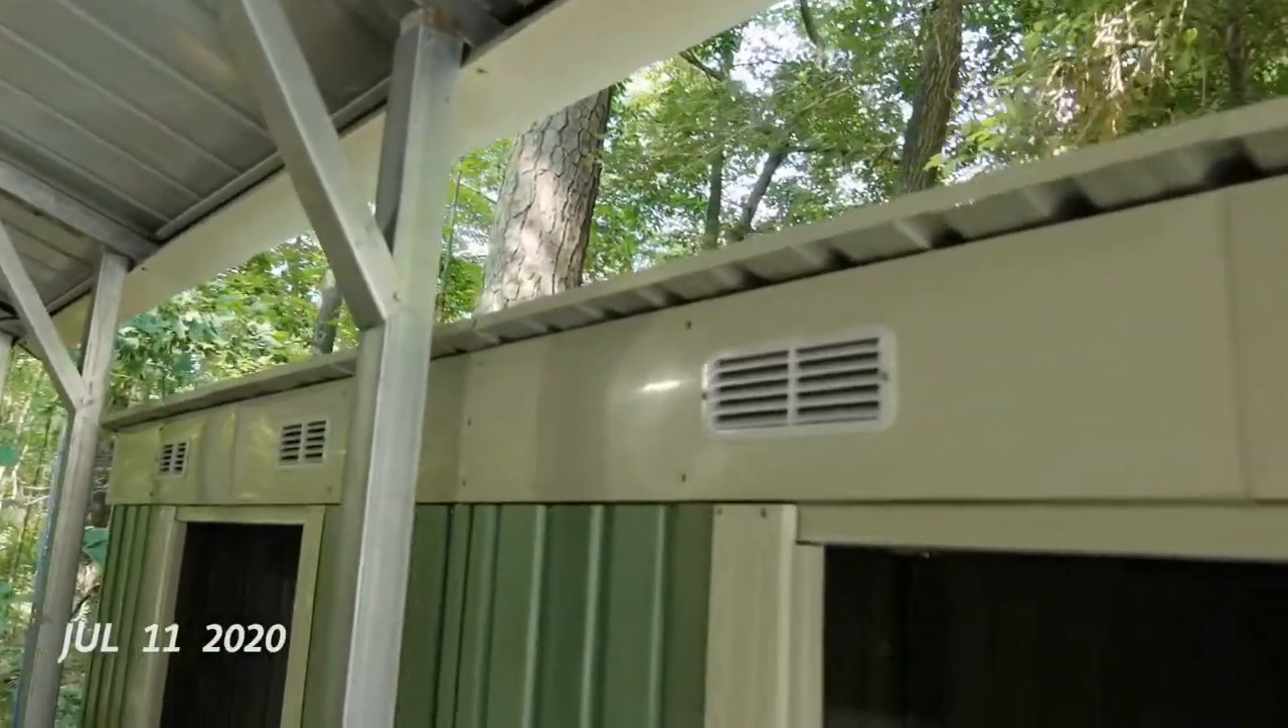Don's got all the trim on the front he's got the uh front plate there all buttoned up.